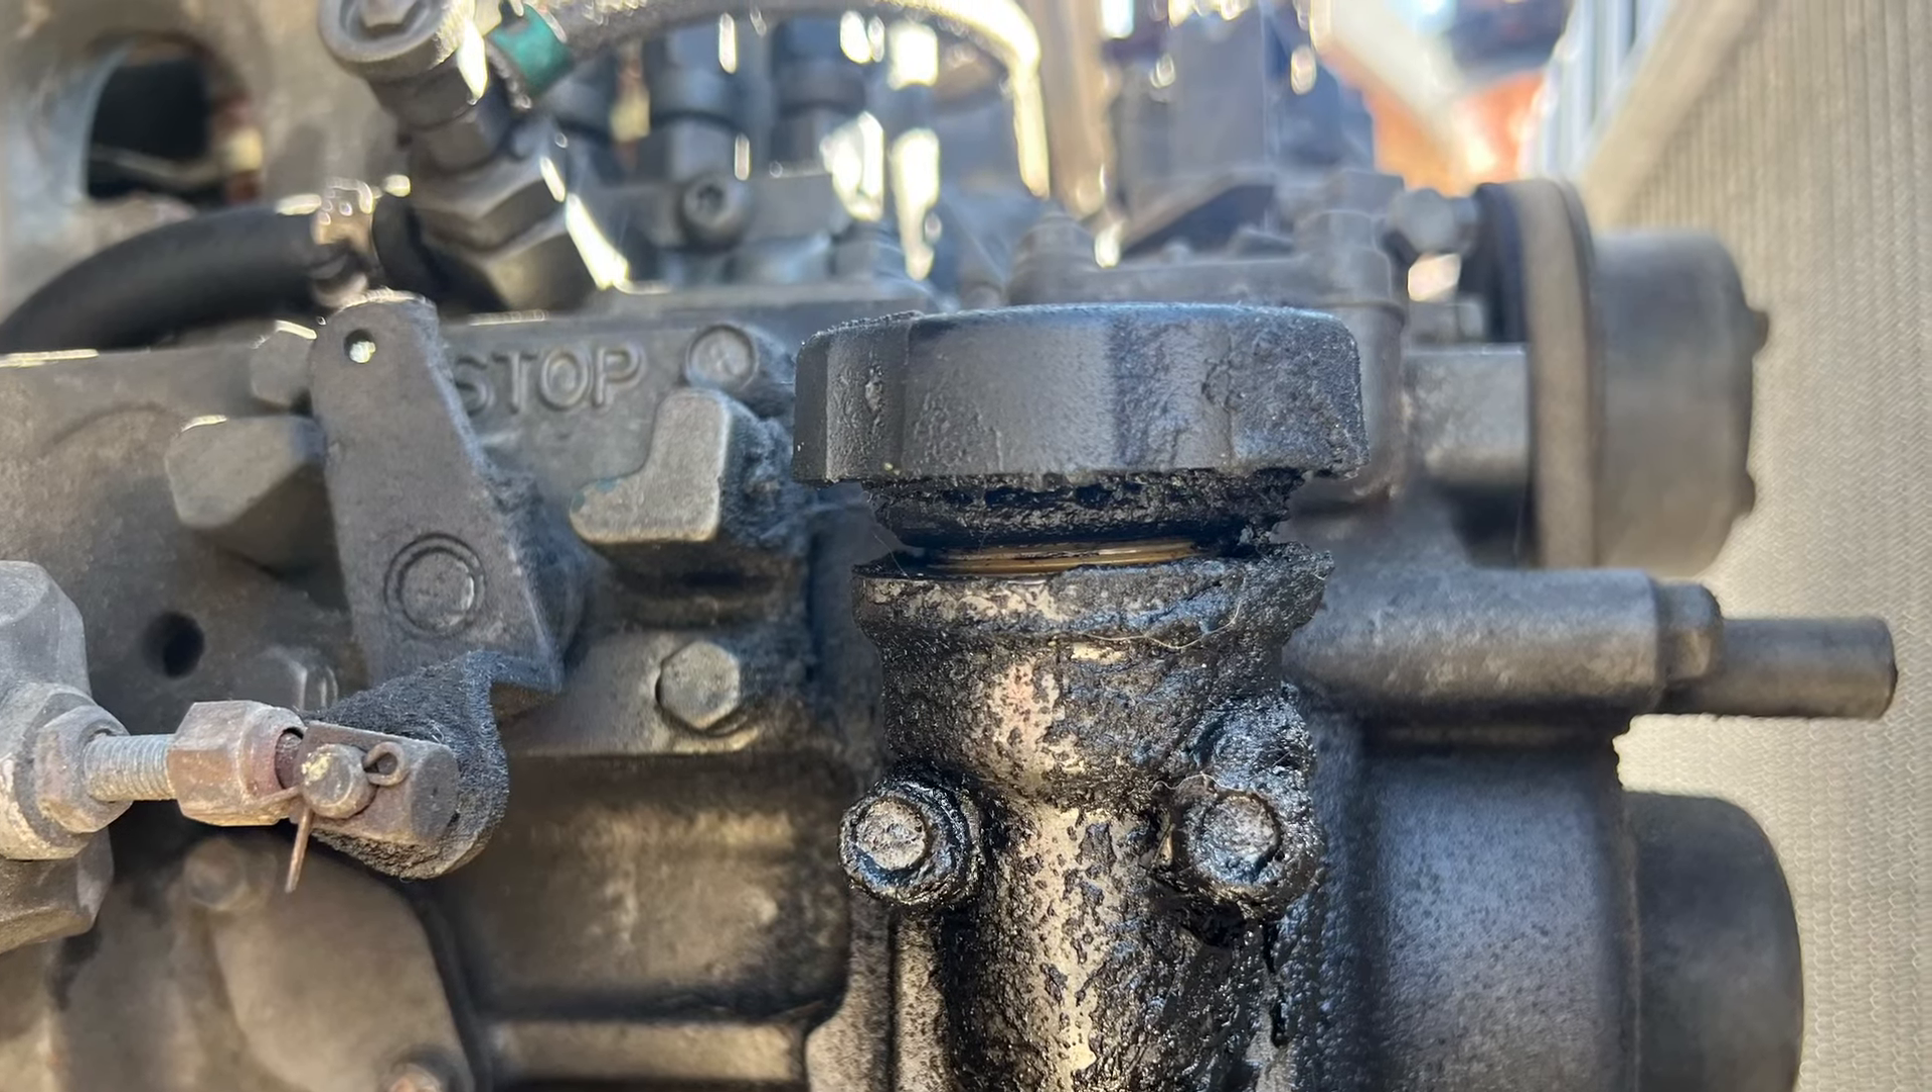I noticed this oil cap doesn't fit all the way on it, and it doesn't... I don't think the threads are the same, so I think it has the wrong cap on it.